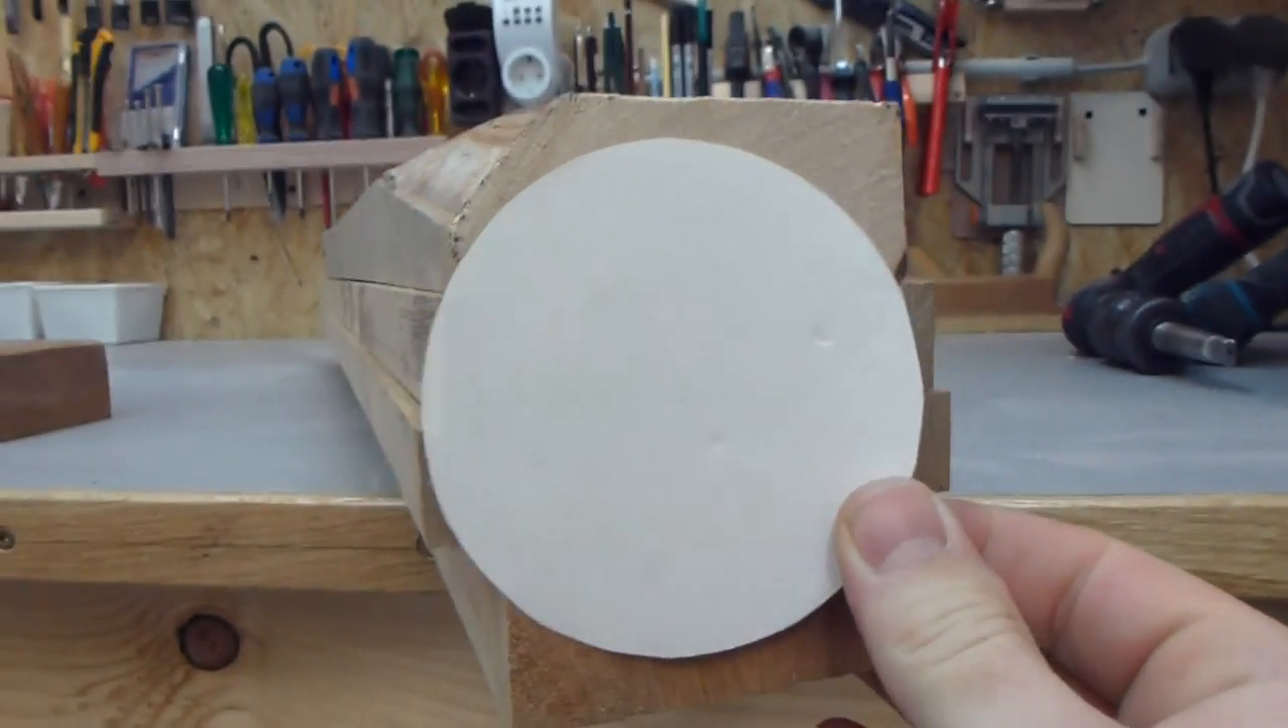This sandwich of birch, oak, oak and birch will be the post. This circle here represents the biggest diameter of the post and it just barely fits on here.